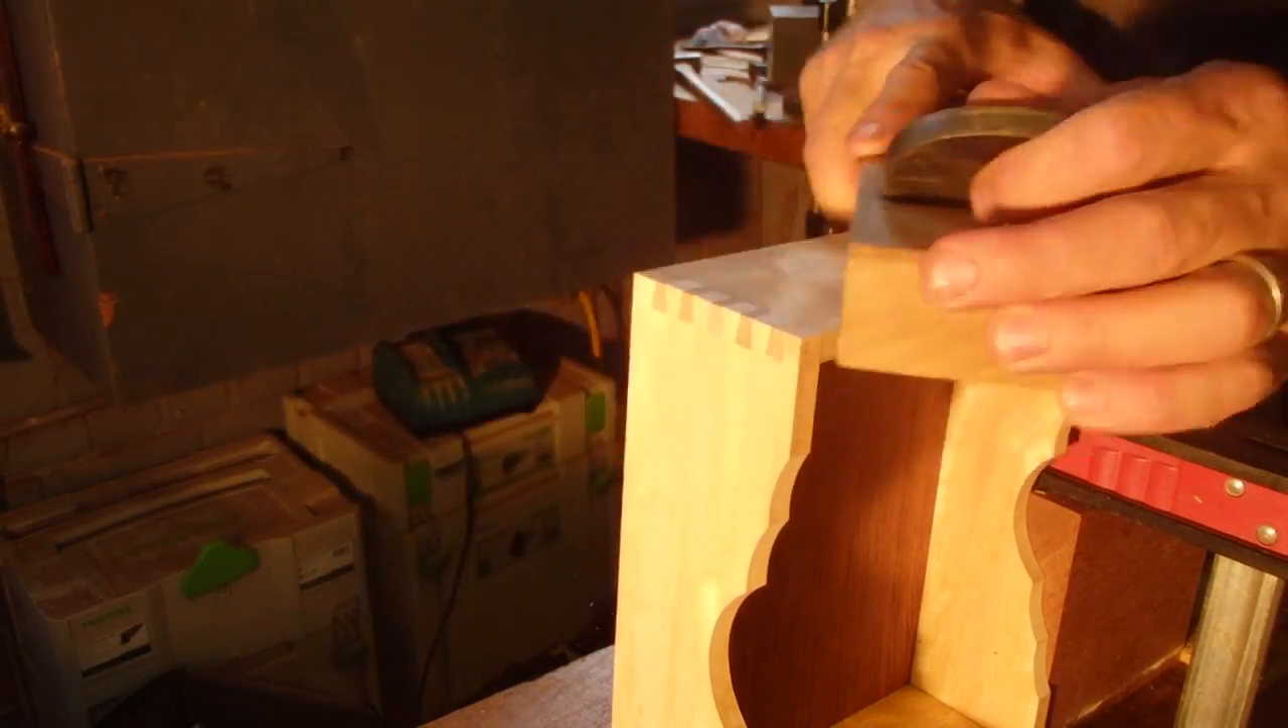Steps were obviously omitted because now the box has been completed, glued up and I'm trimming the ends of the pins and the ends of the tails flush to the surrounding surface.